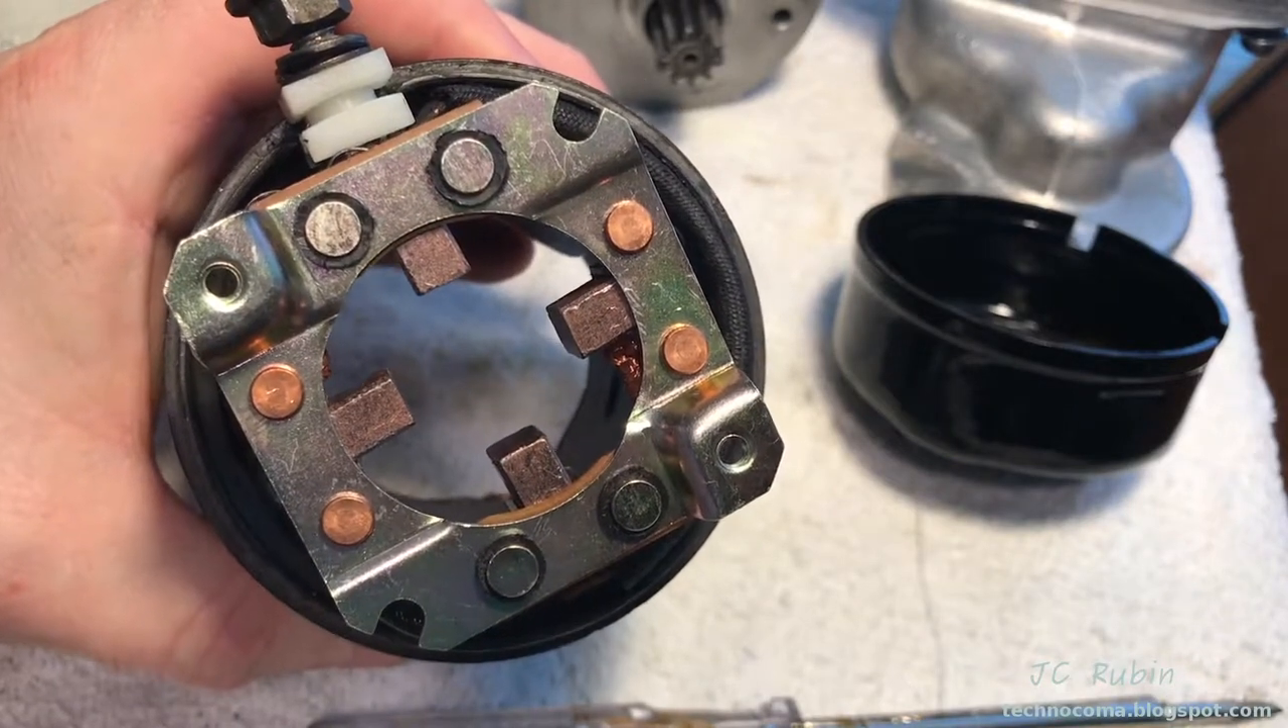Now all four brushes are now in place.